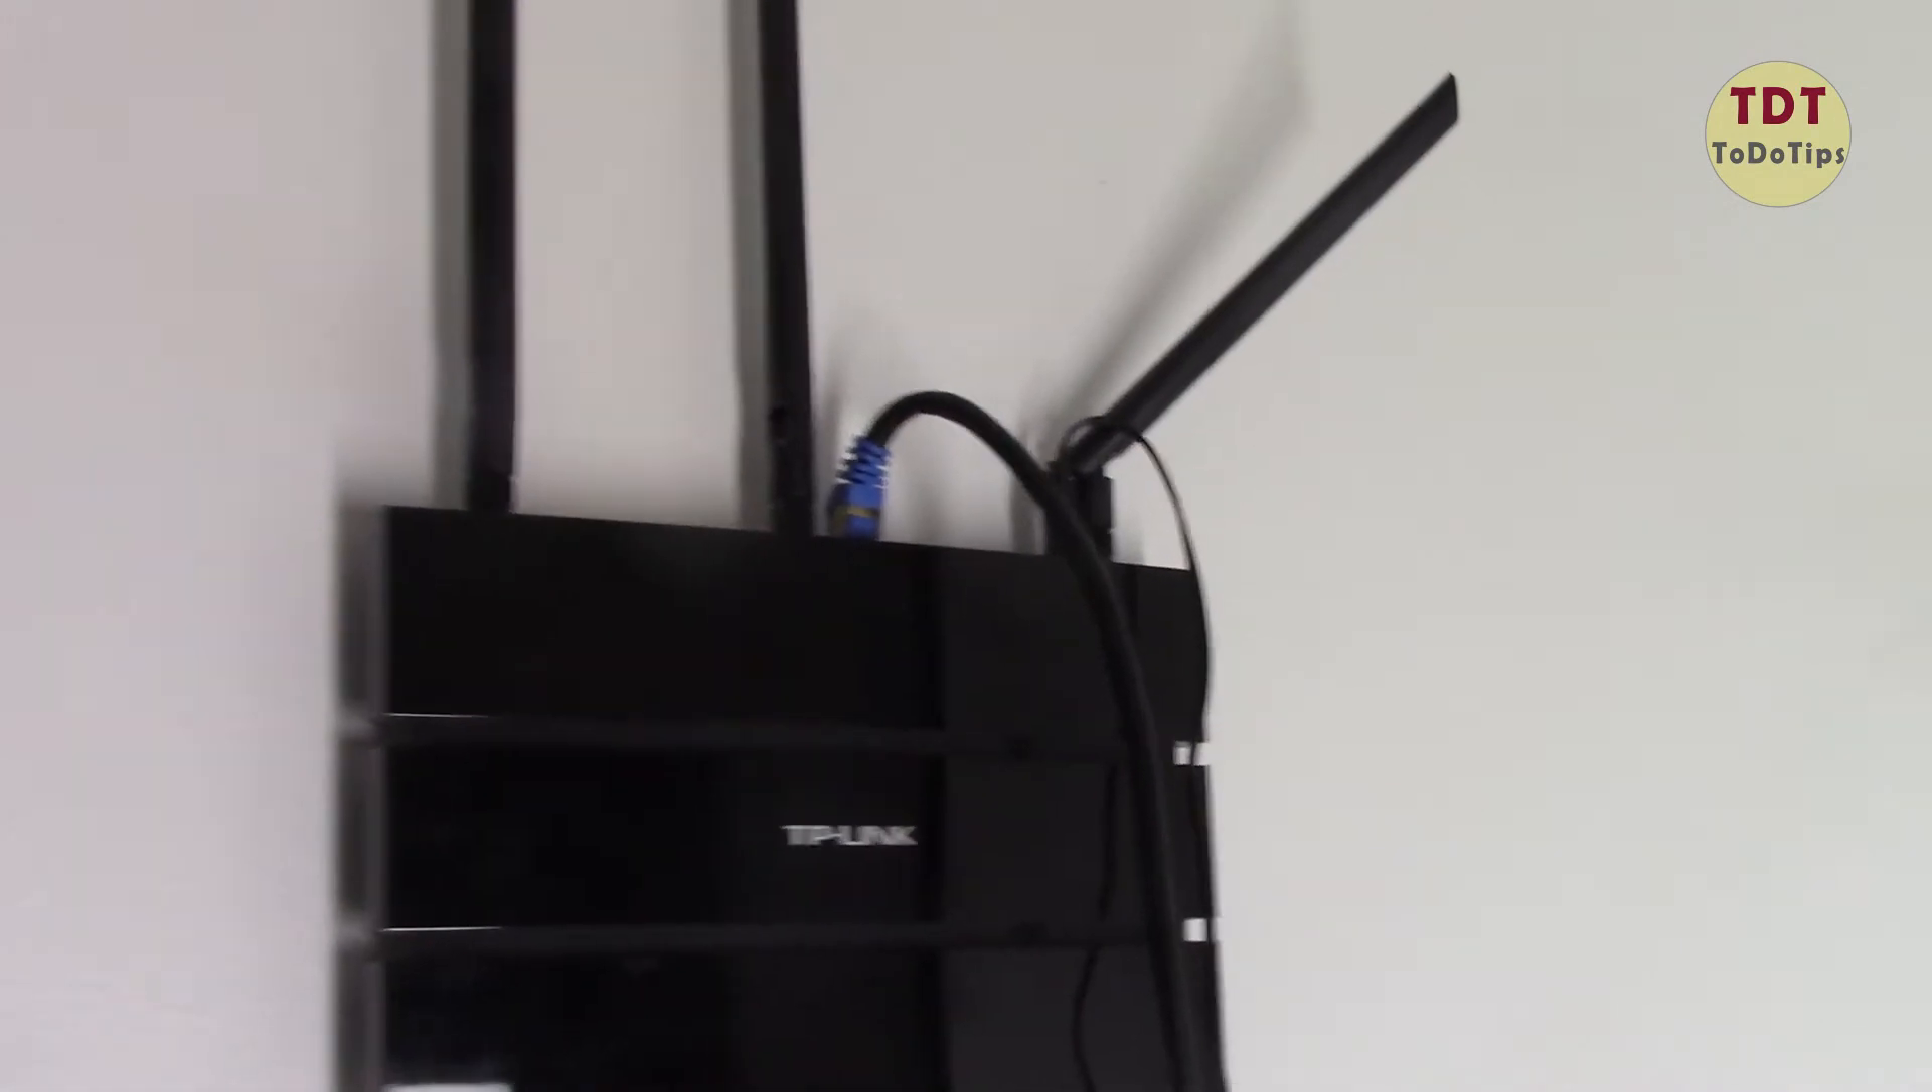And here is my router i mounted on the wall and the ethernet is connected to the port so it is ready.